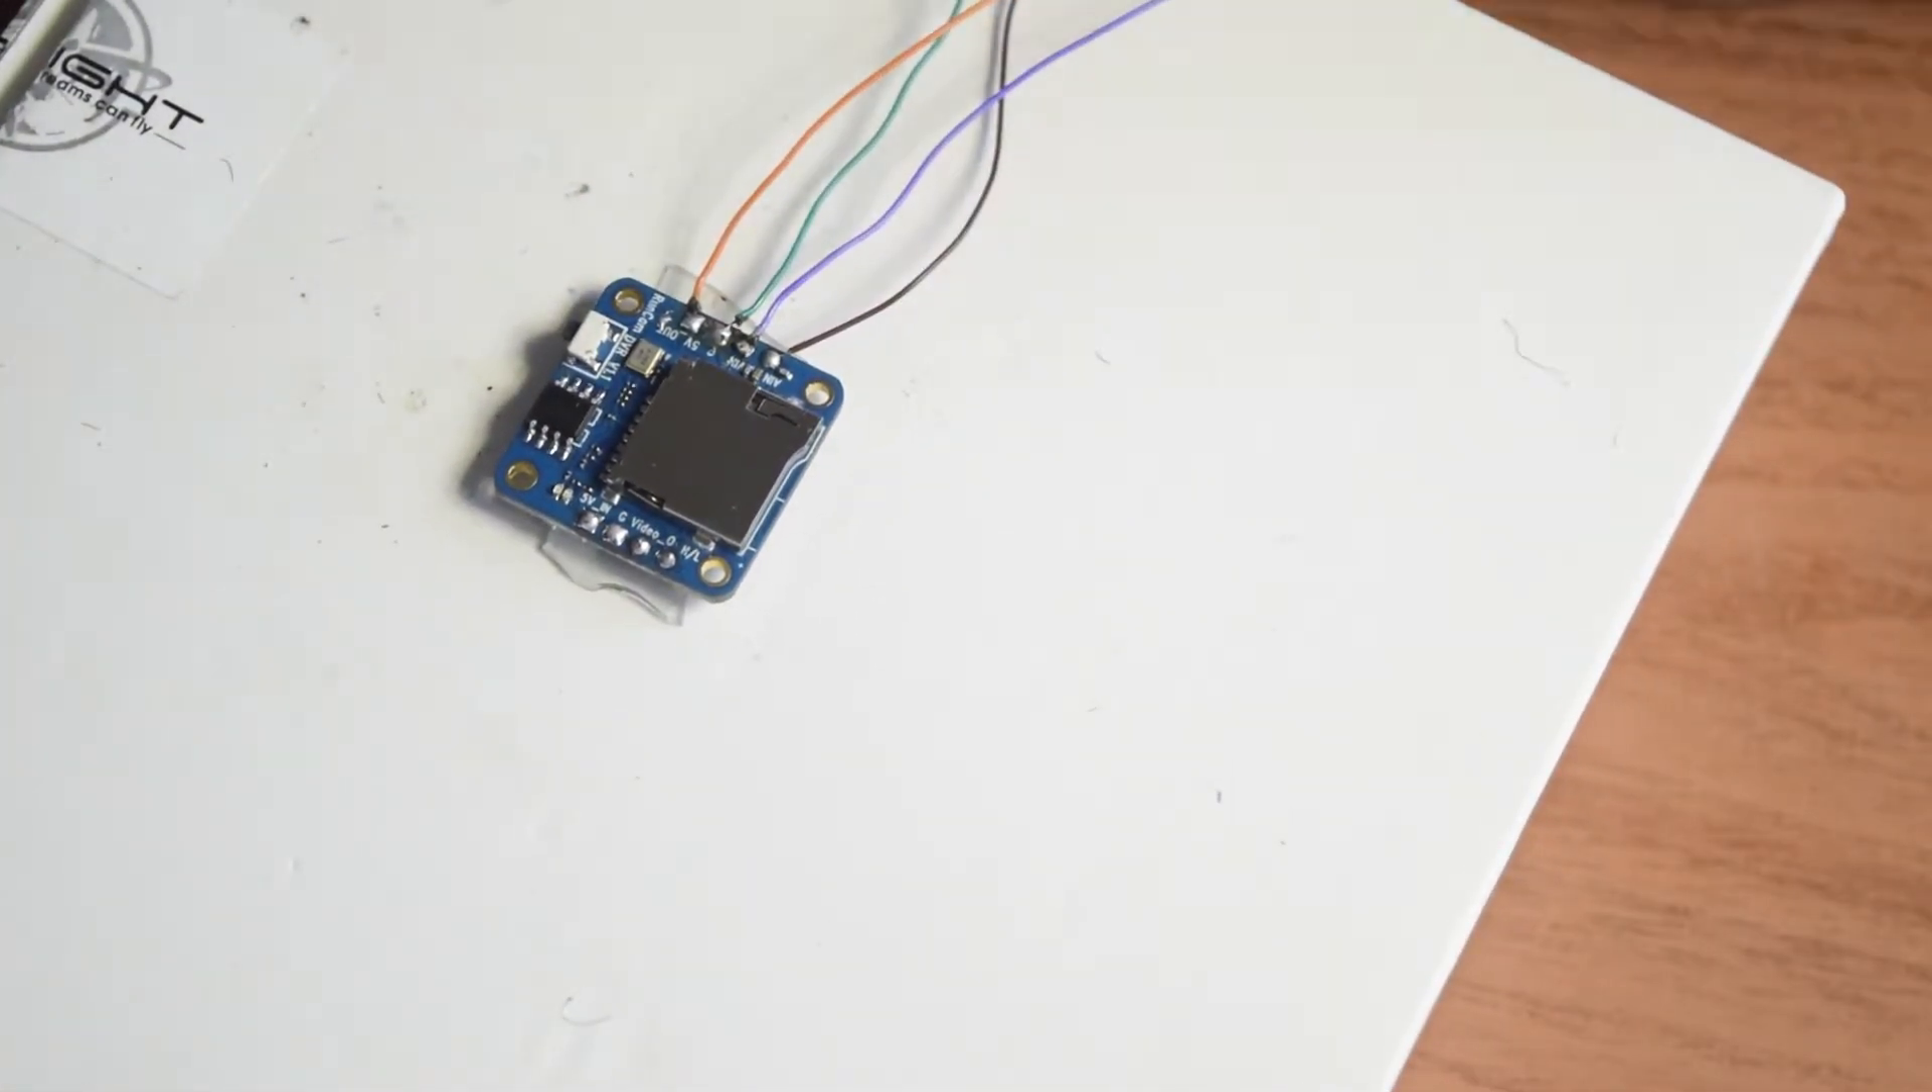So here are the four wires which I have already connected.